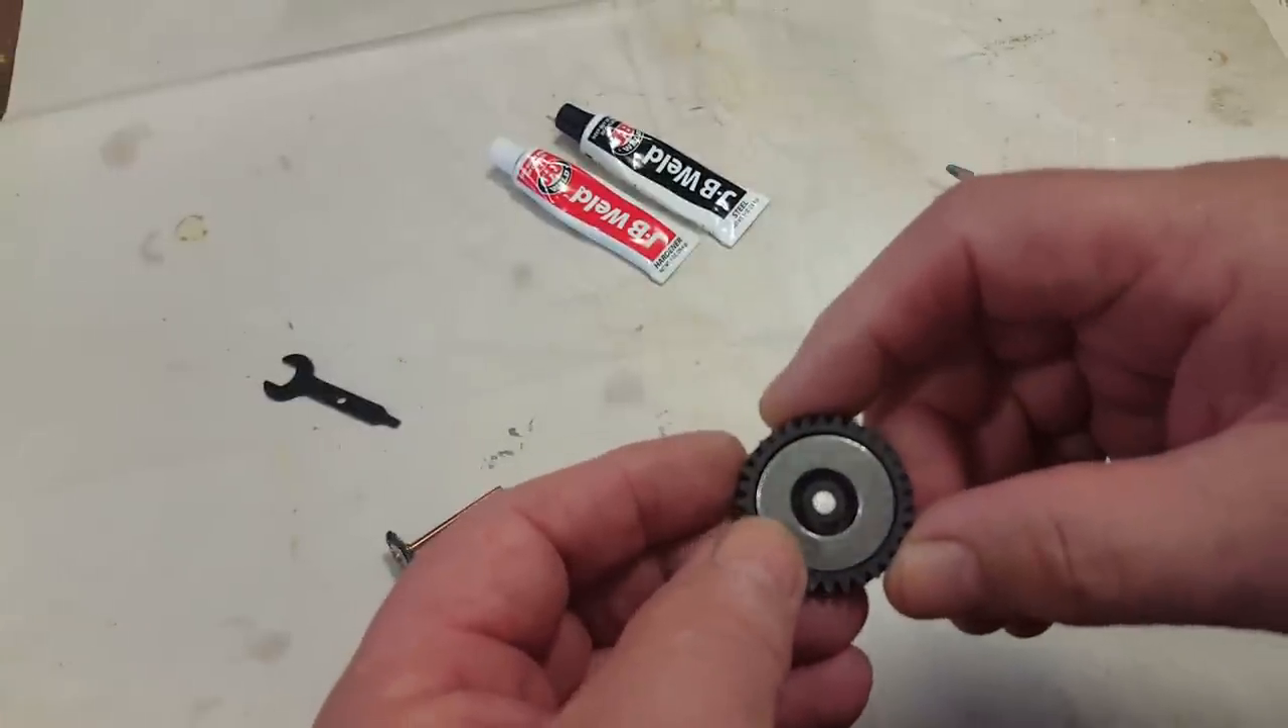I've found a washer, and it fits perfectly in the gear.